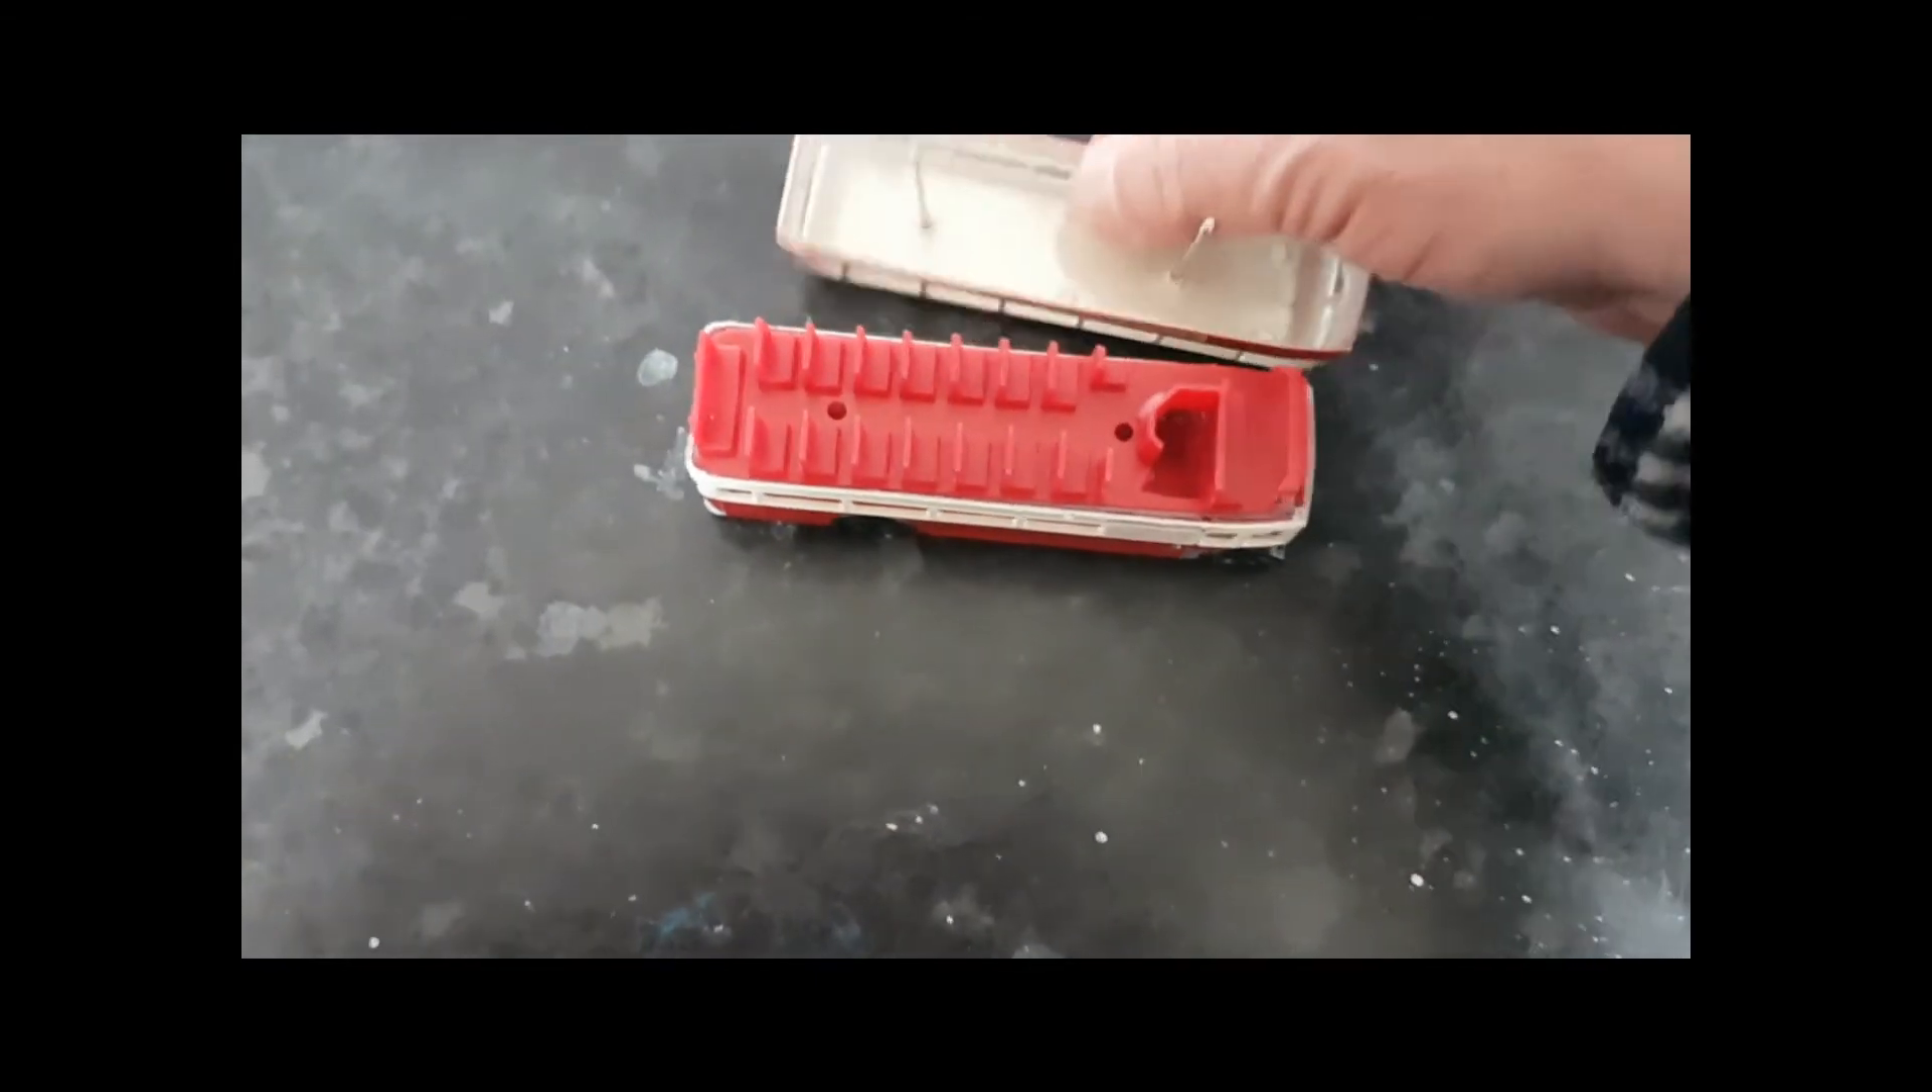See if the roof comes off. Yes, it does.